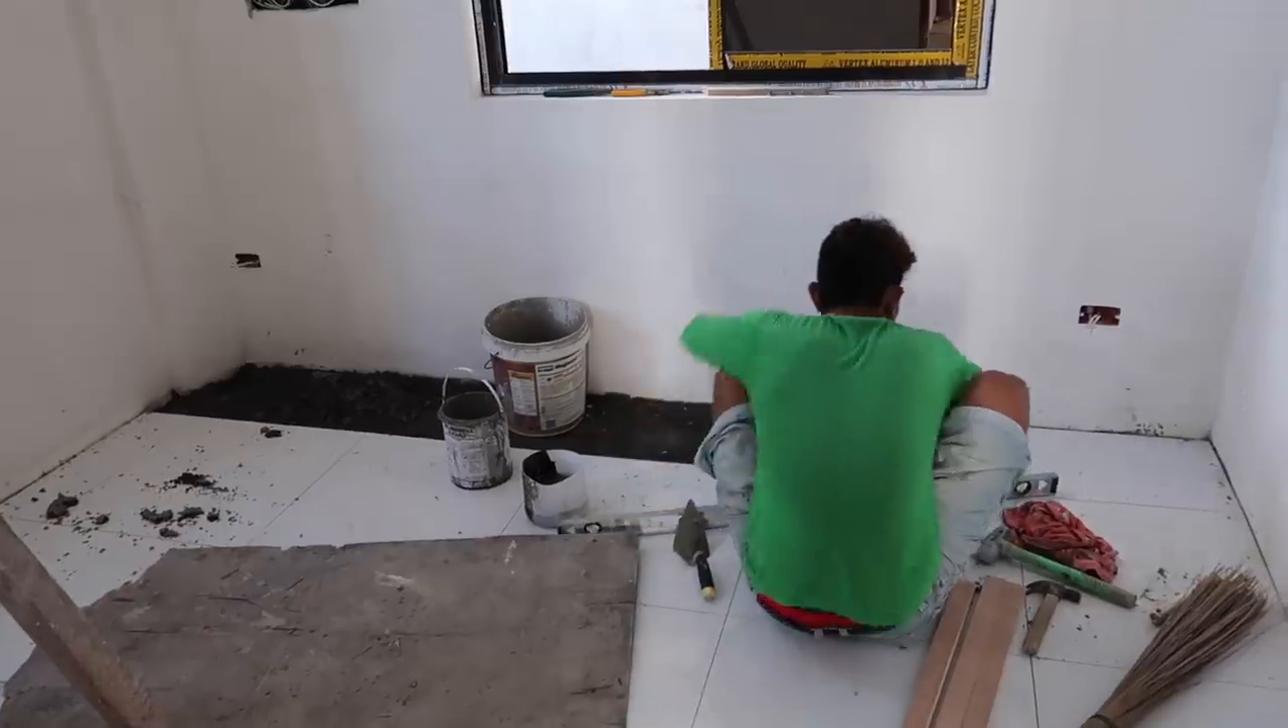Looks like a few more tiles to go.